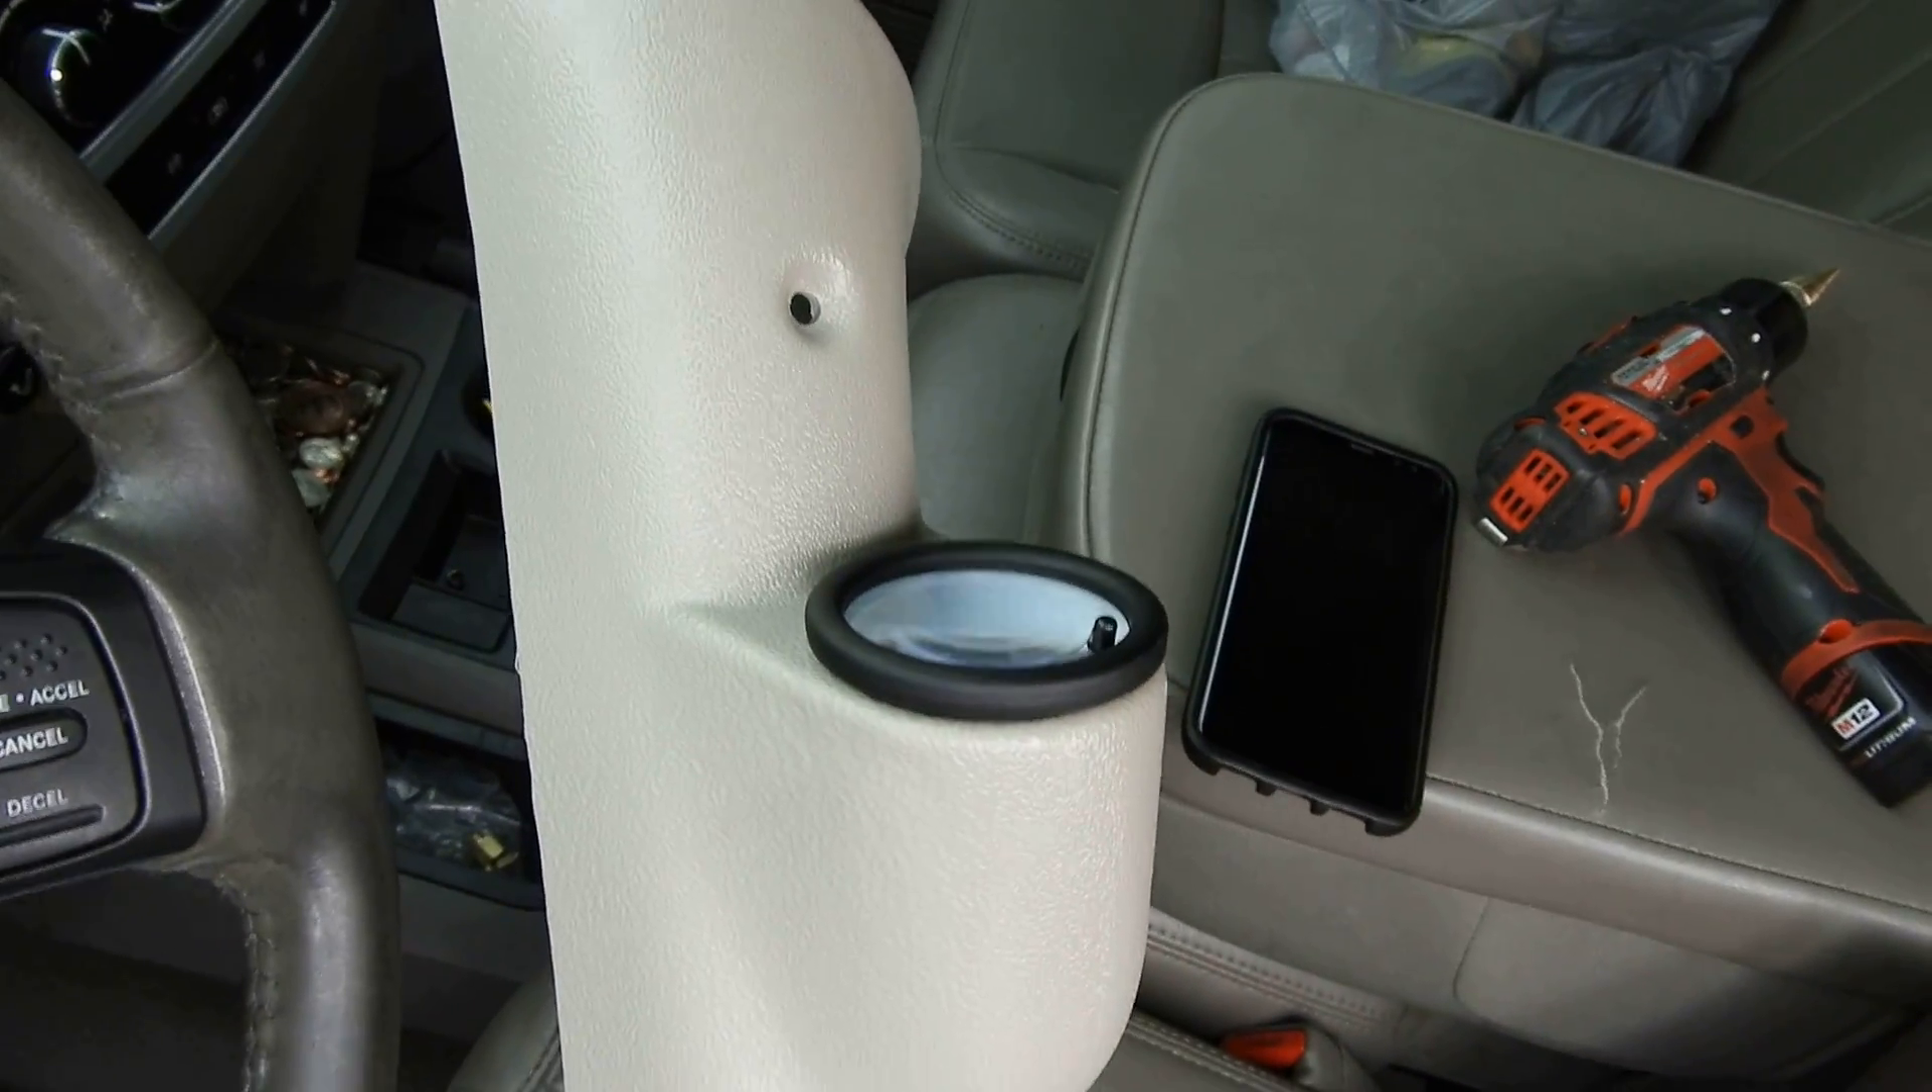I got my pods pods installed into the pillar.